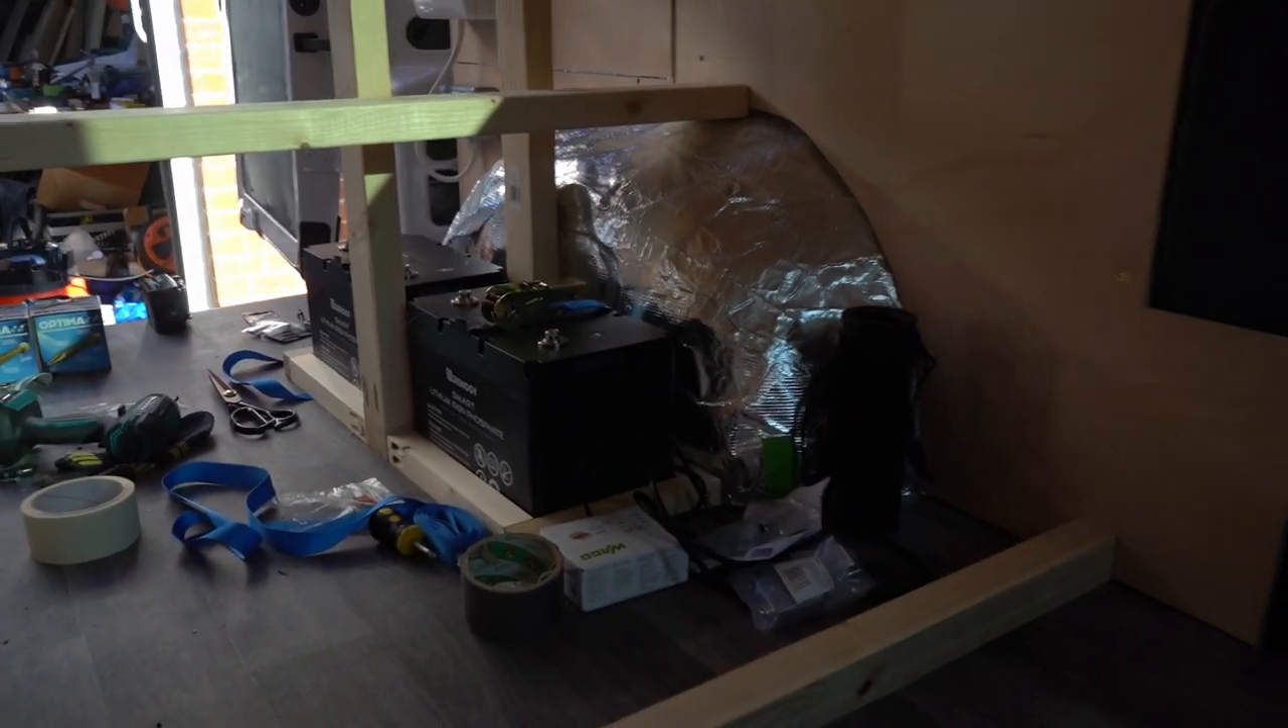So as I said before that's going to be boxed in and then over this side the batteries are in place.